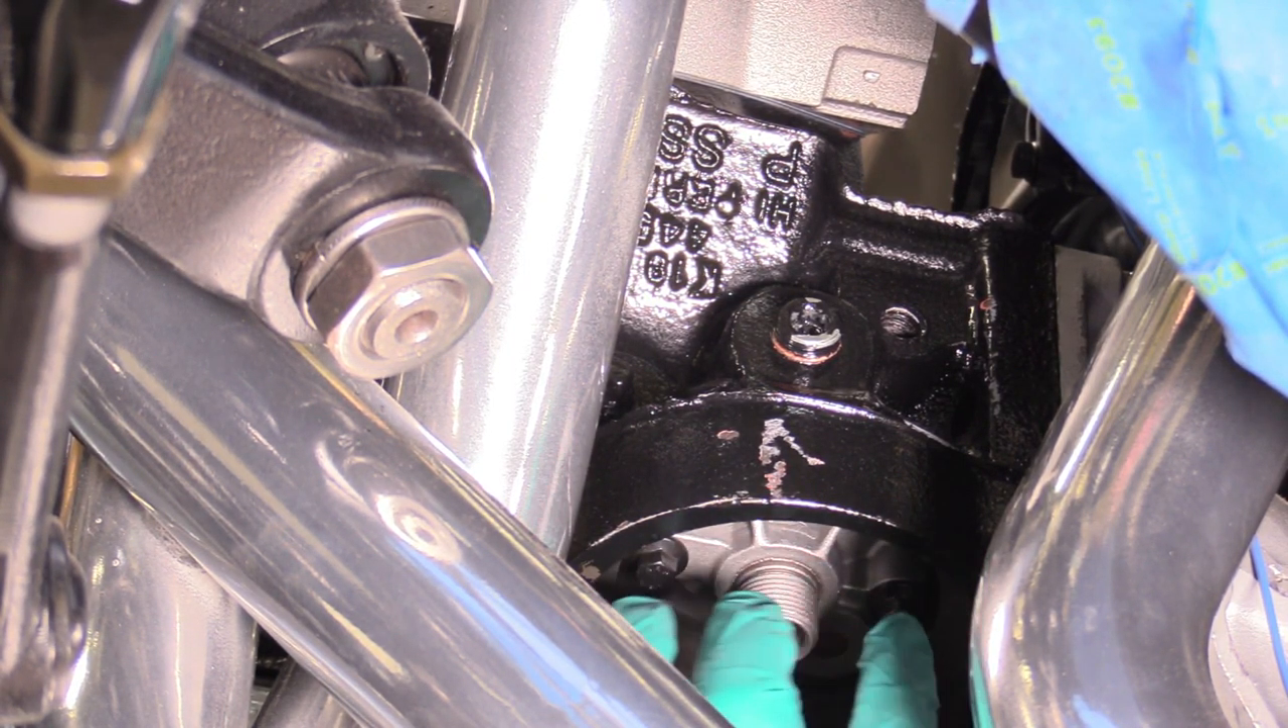There is a plug in the way of where our oil pressure sender is going to go.